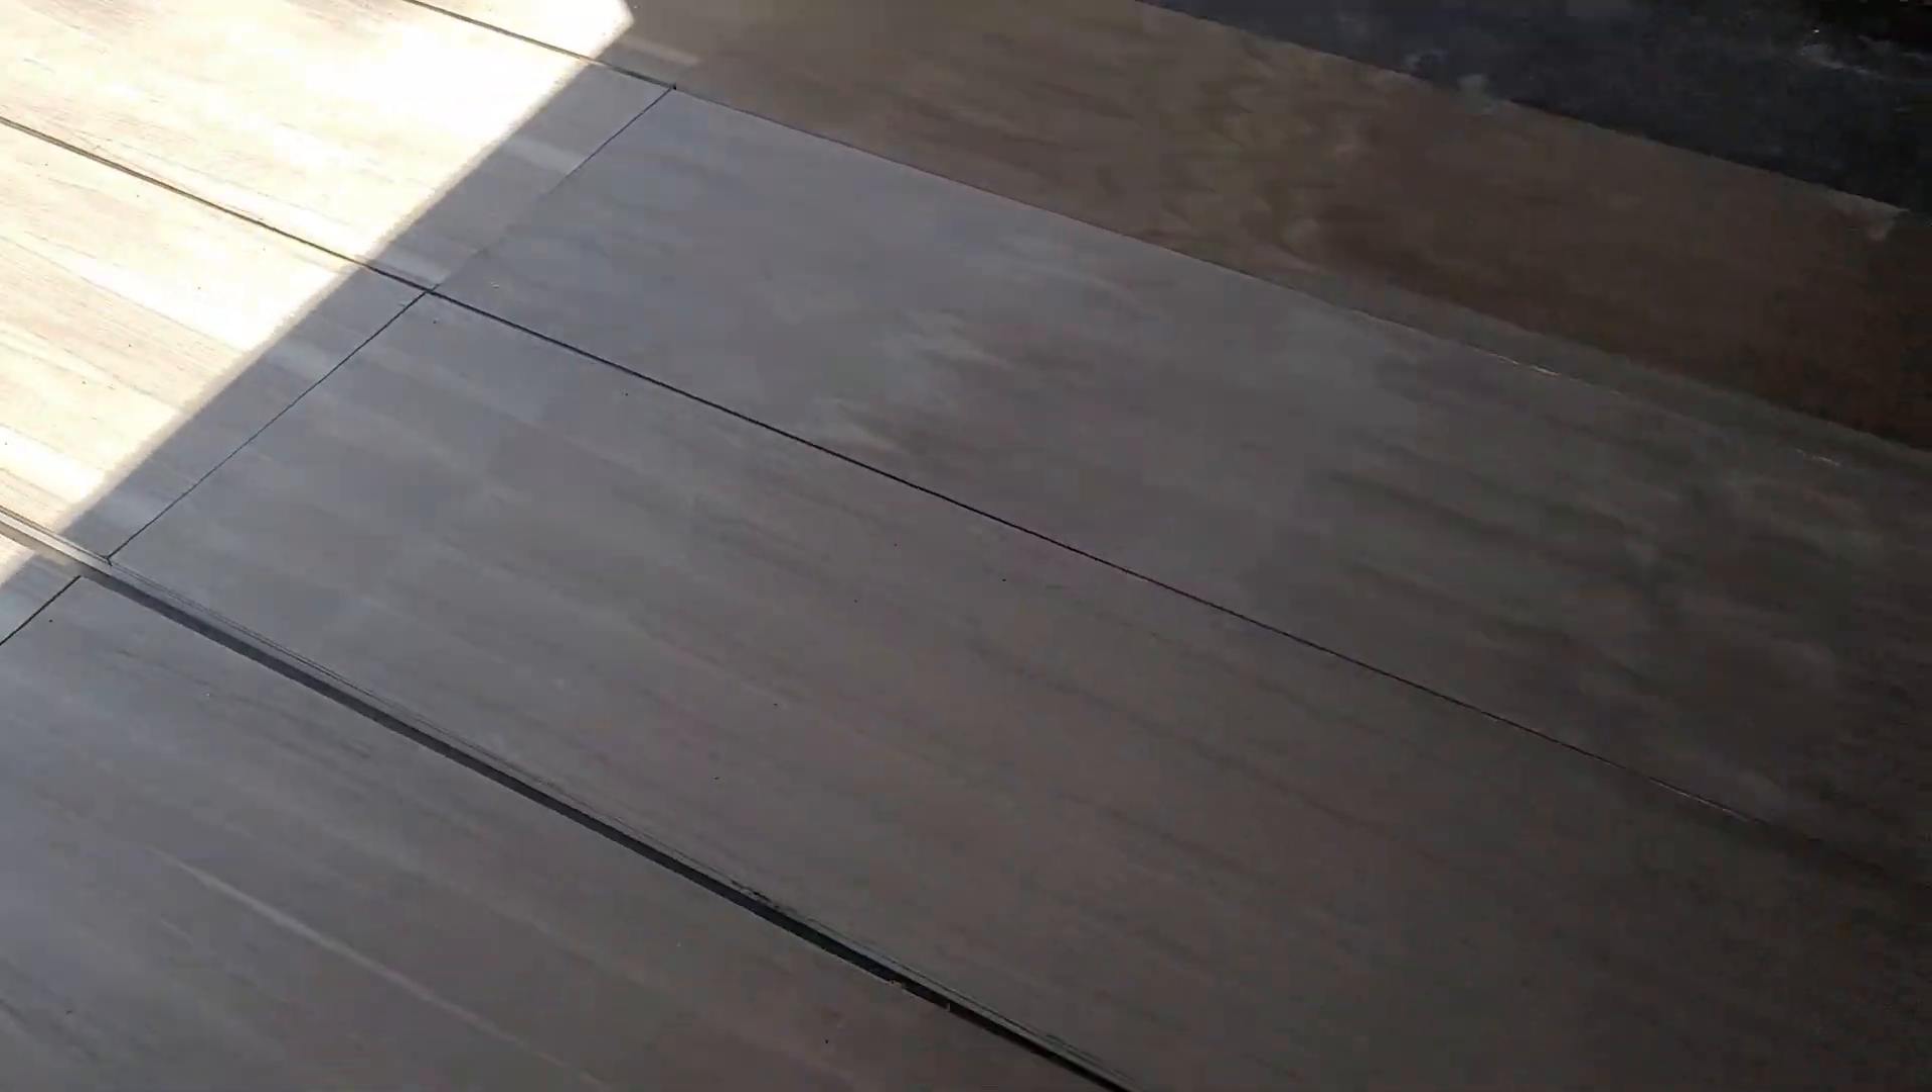Got the four panels lined up.